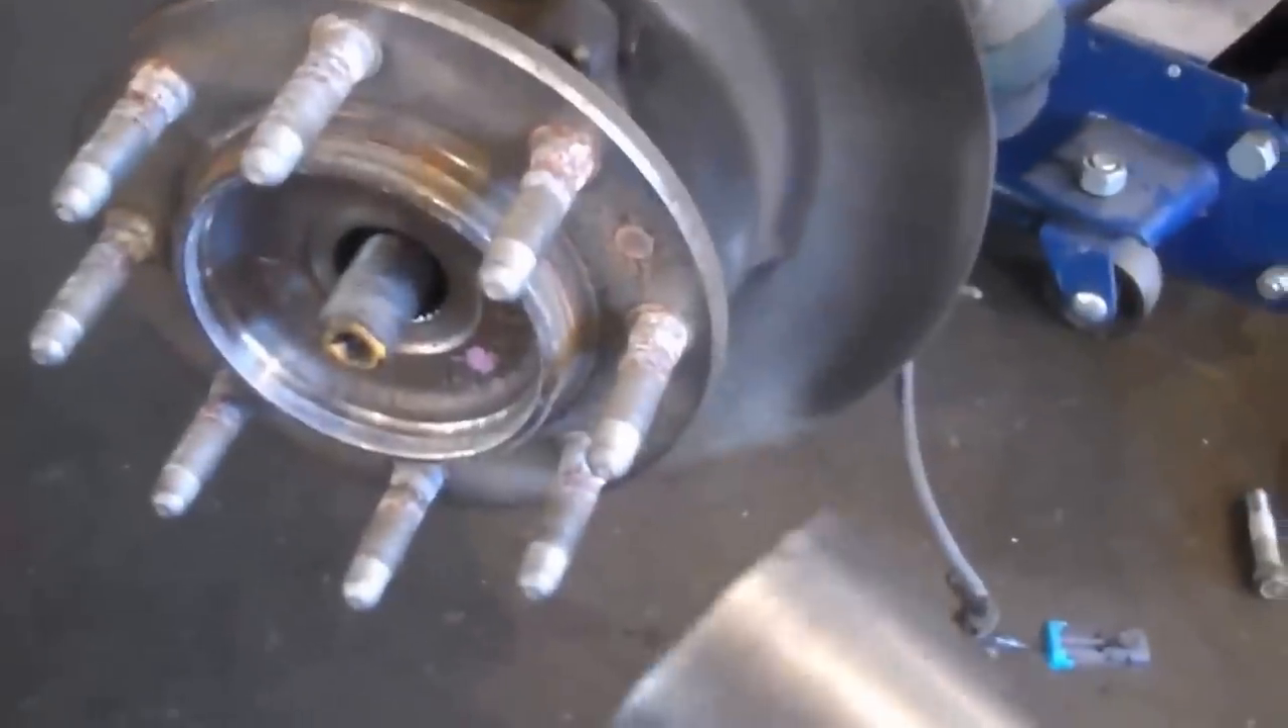Alright we got the nut off.